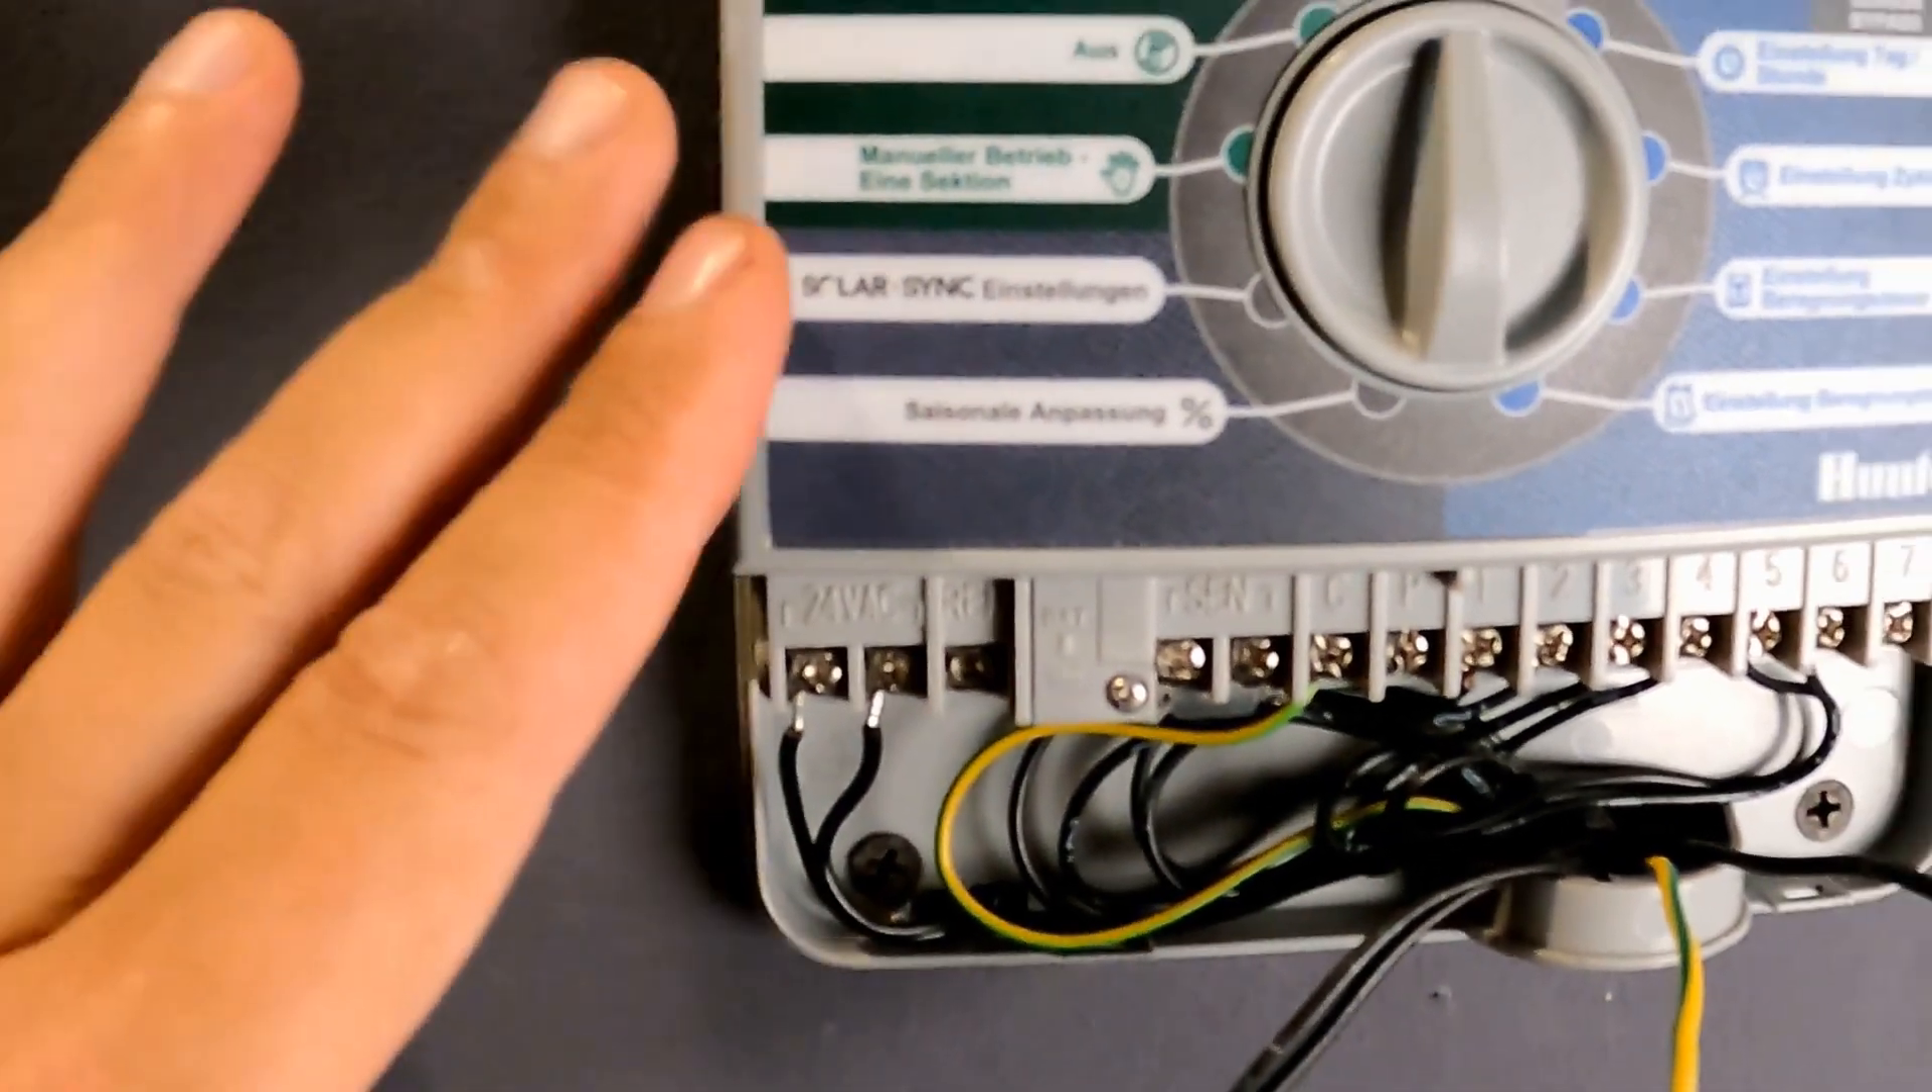My Hunter irrigation computer has already connected a variety of cables in the lower area.